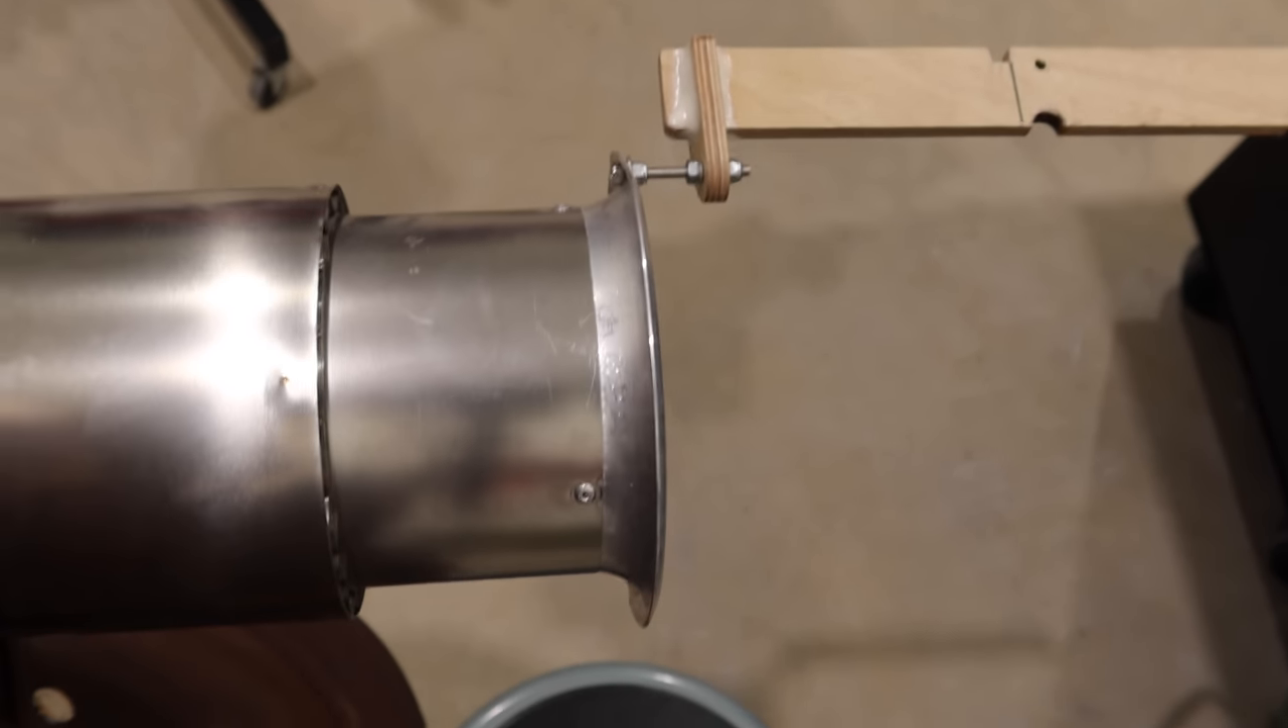We've got that removable engine rail mounted to the pipe the spacing's all figured out.